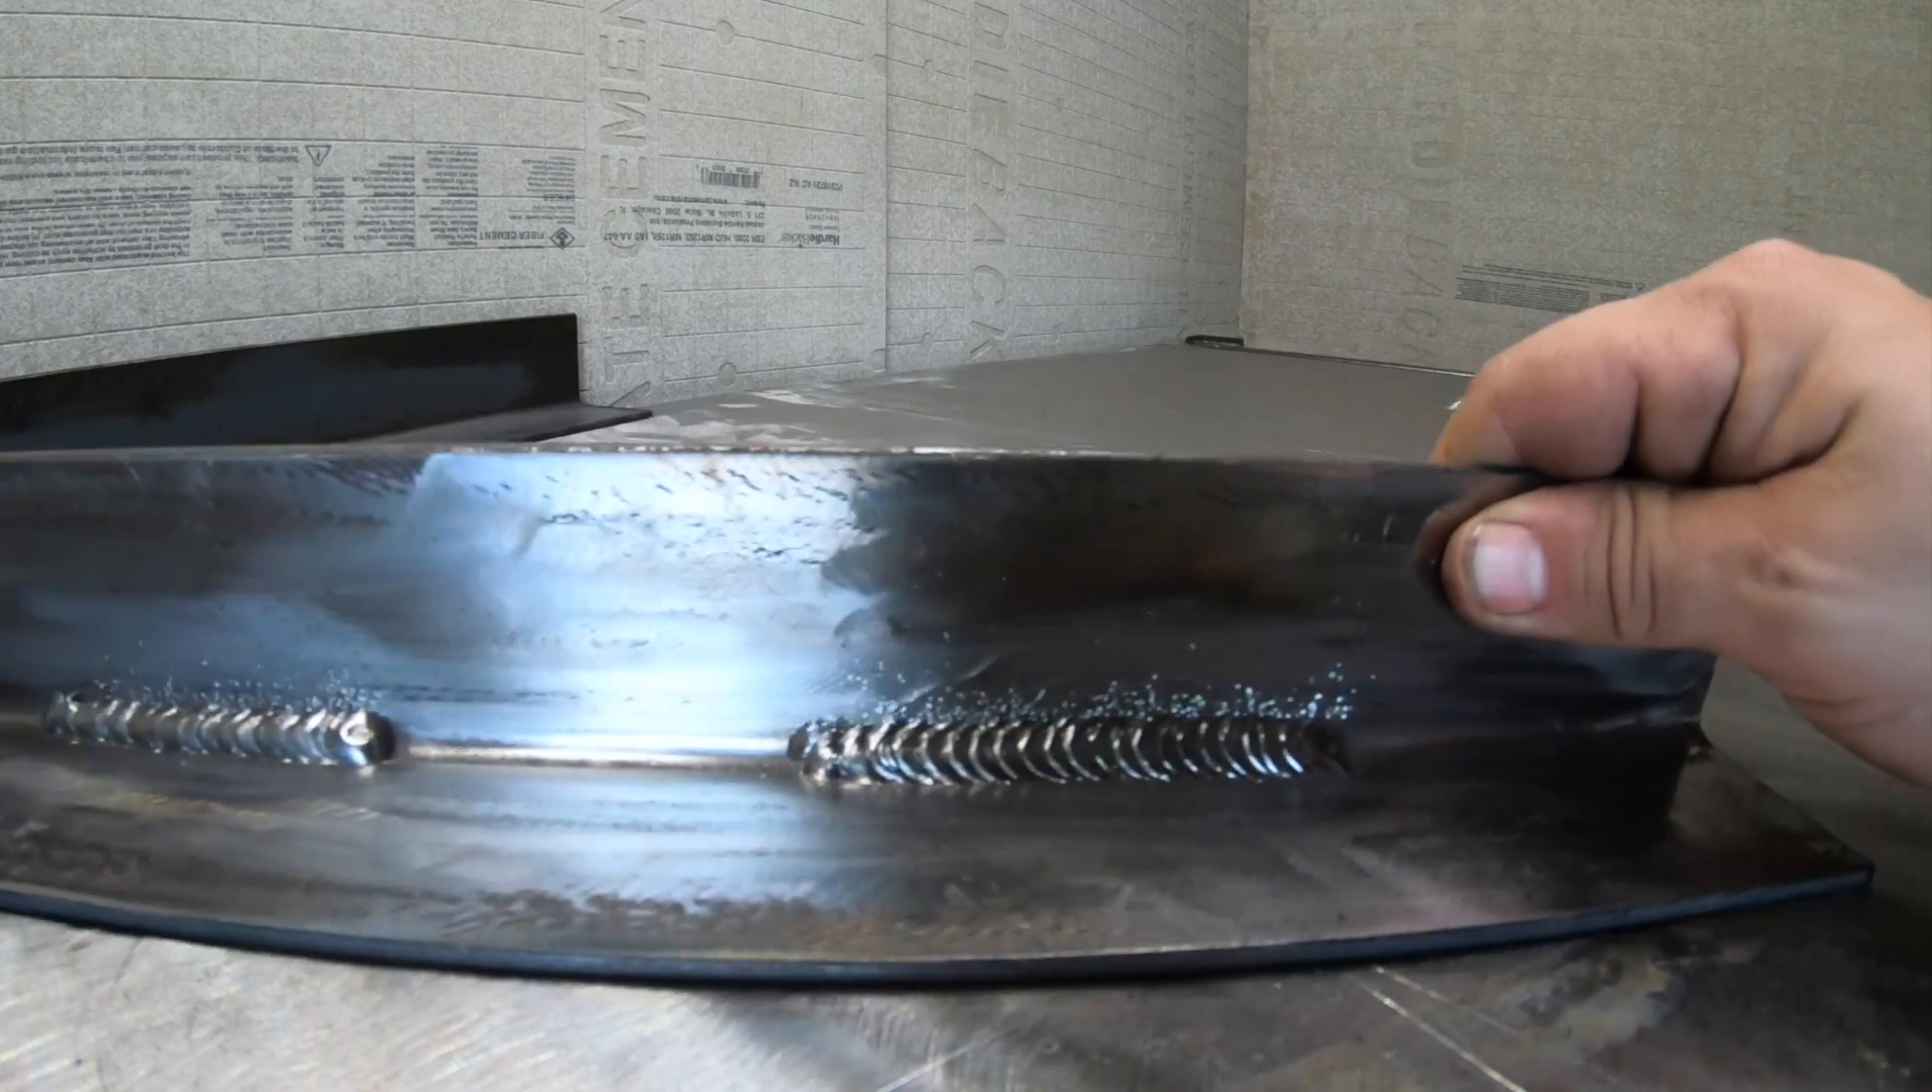As you can see here's our completed welds.